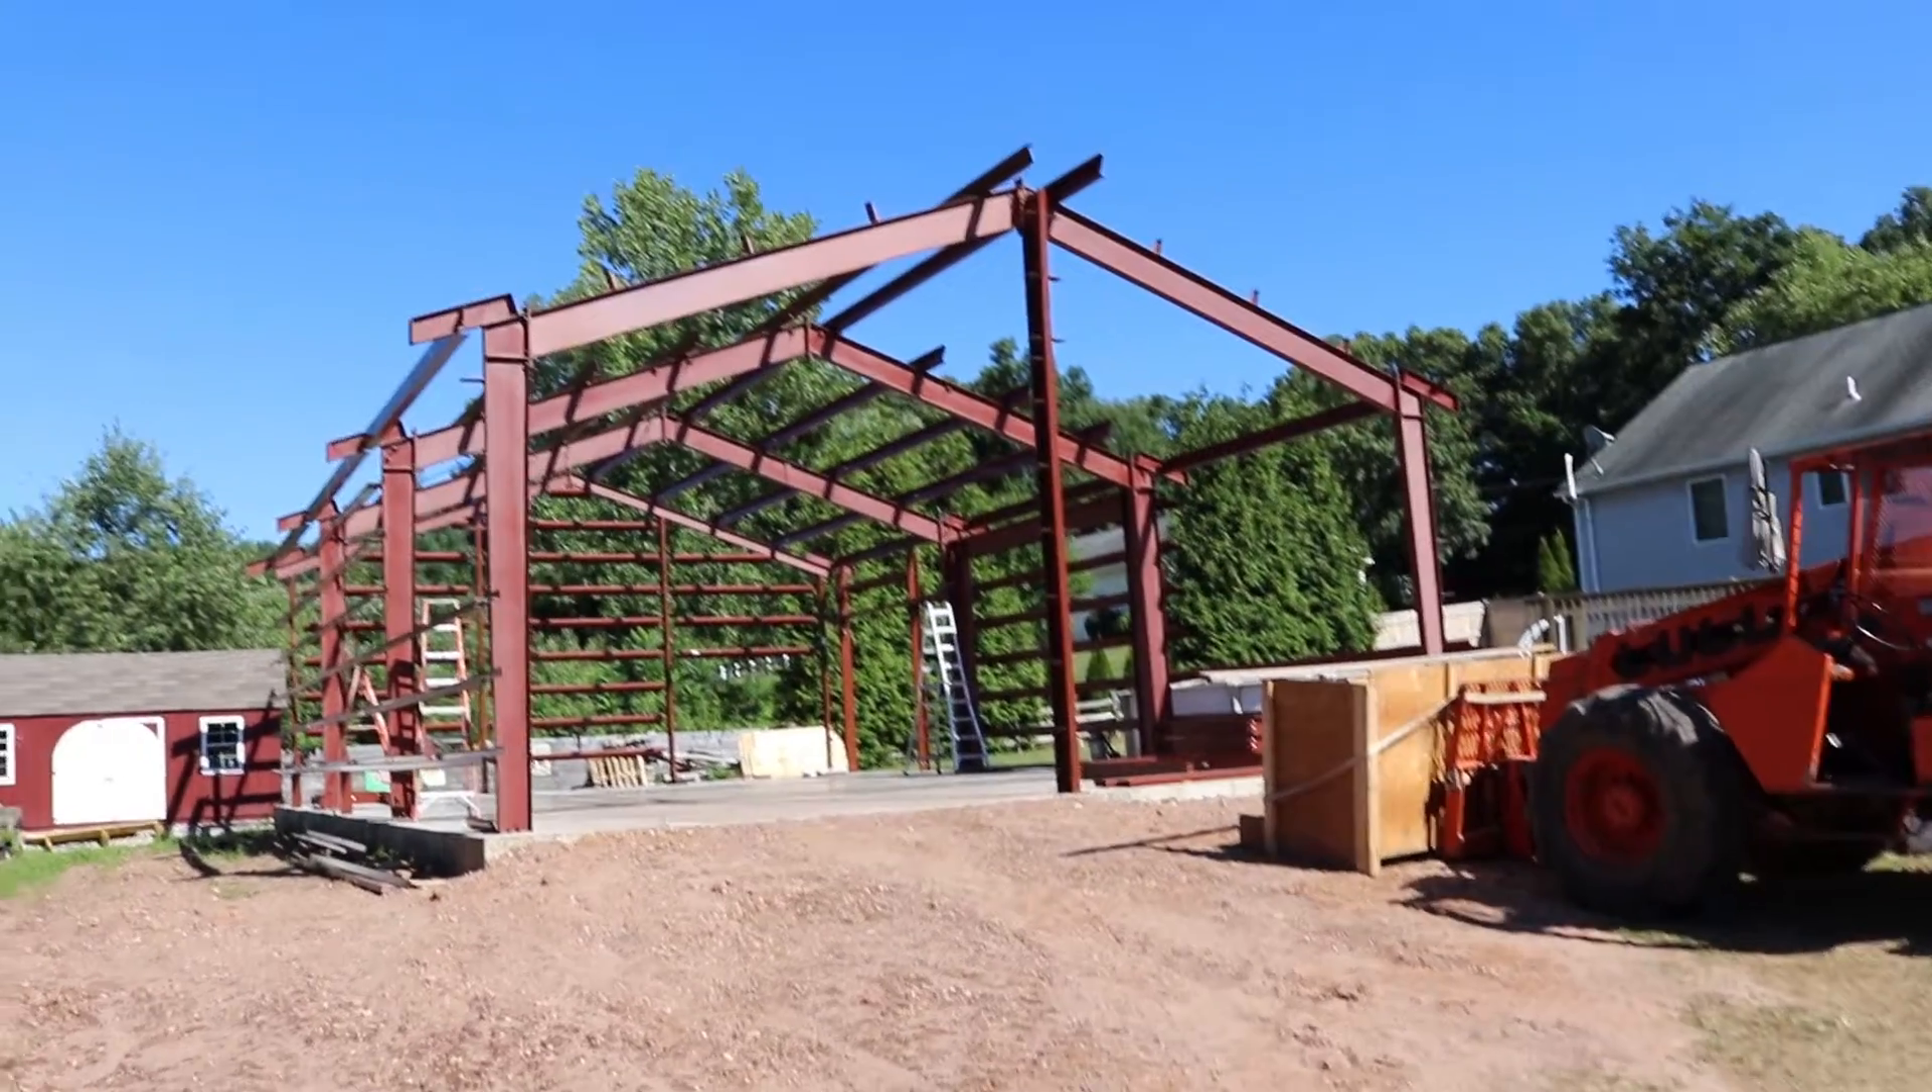I can say all the uprights, all the A-frames are up now, so it's definitely starting to look like a building, but man, that kicked our ass.